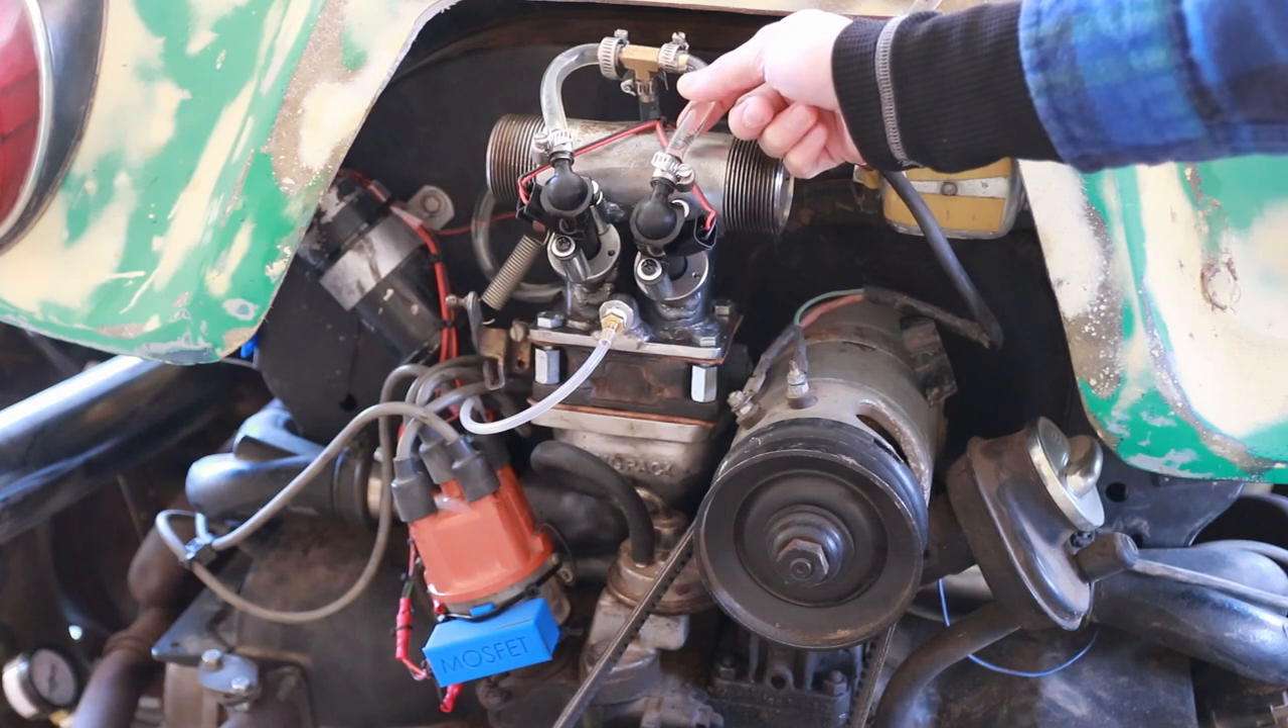I've connected a temporary fuel hose set up here.